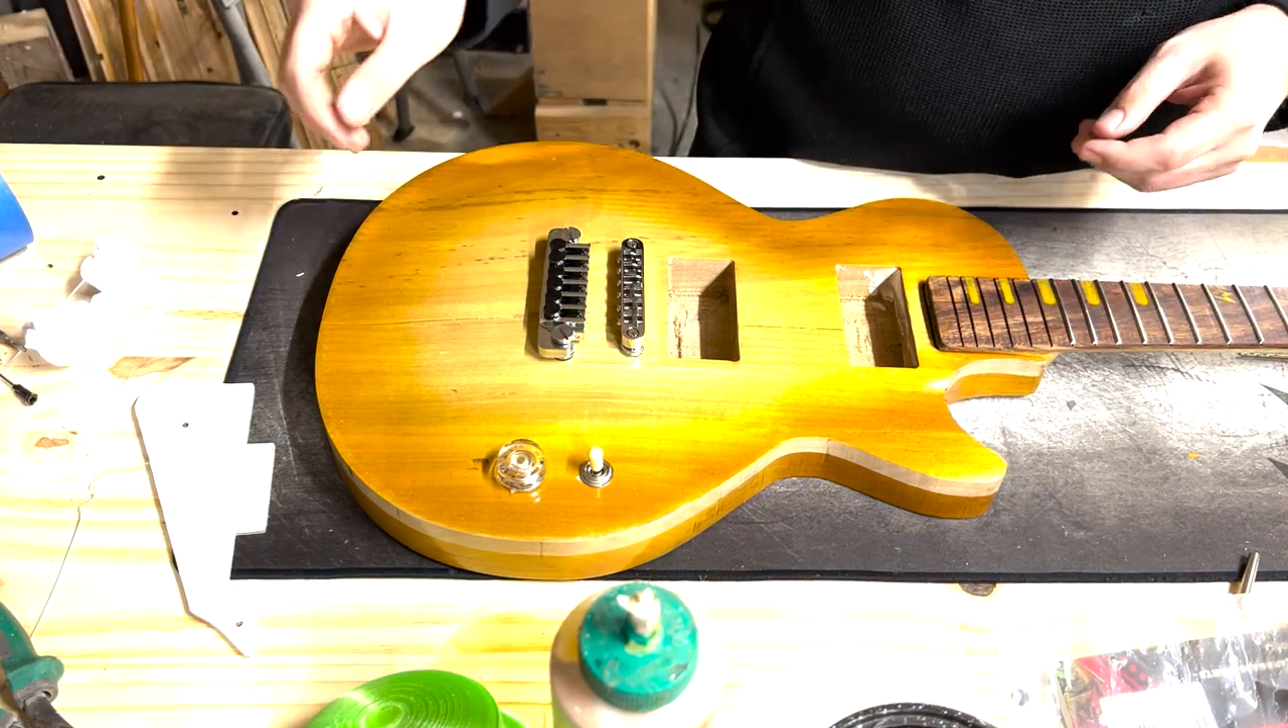So we've got to also put some pickups in as well and put the pickguard on.